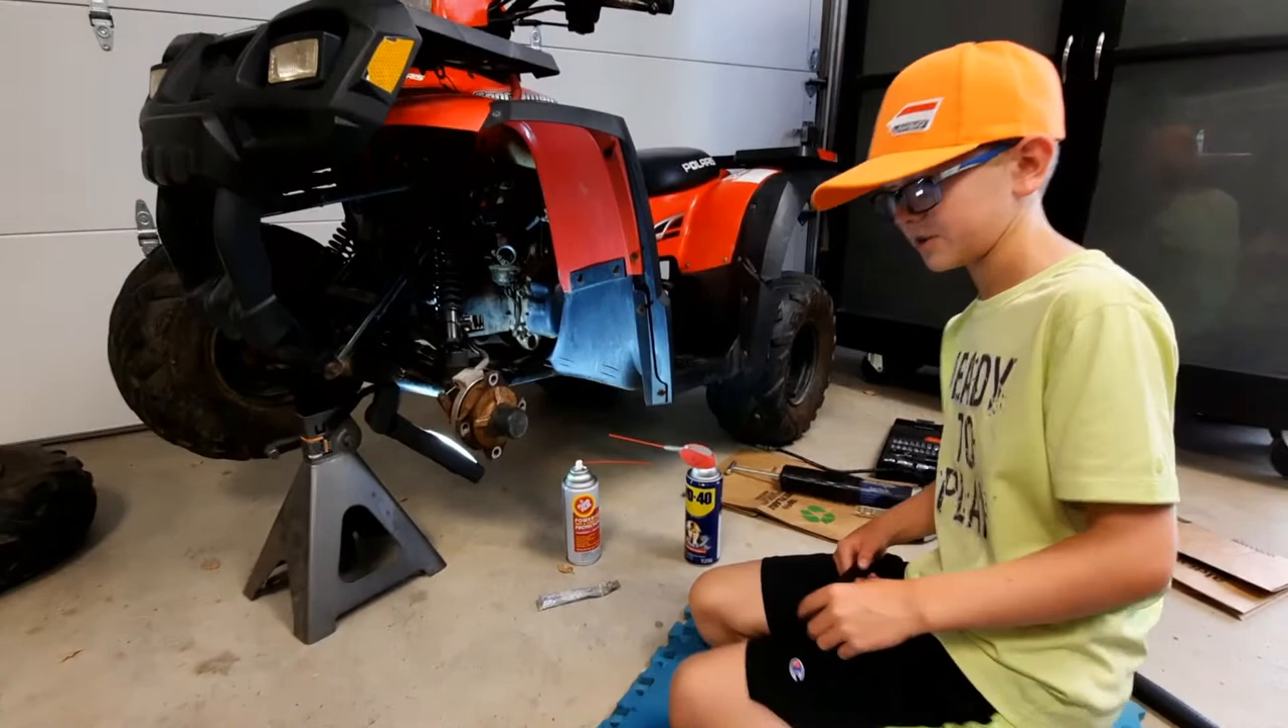We just took the wheel and tire off, but it was pretty hard to get them out.